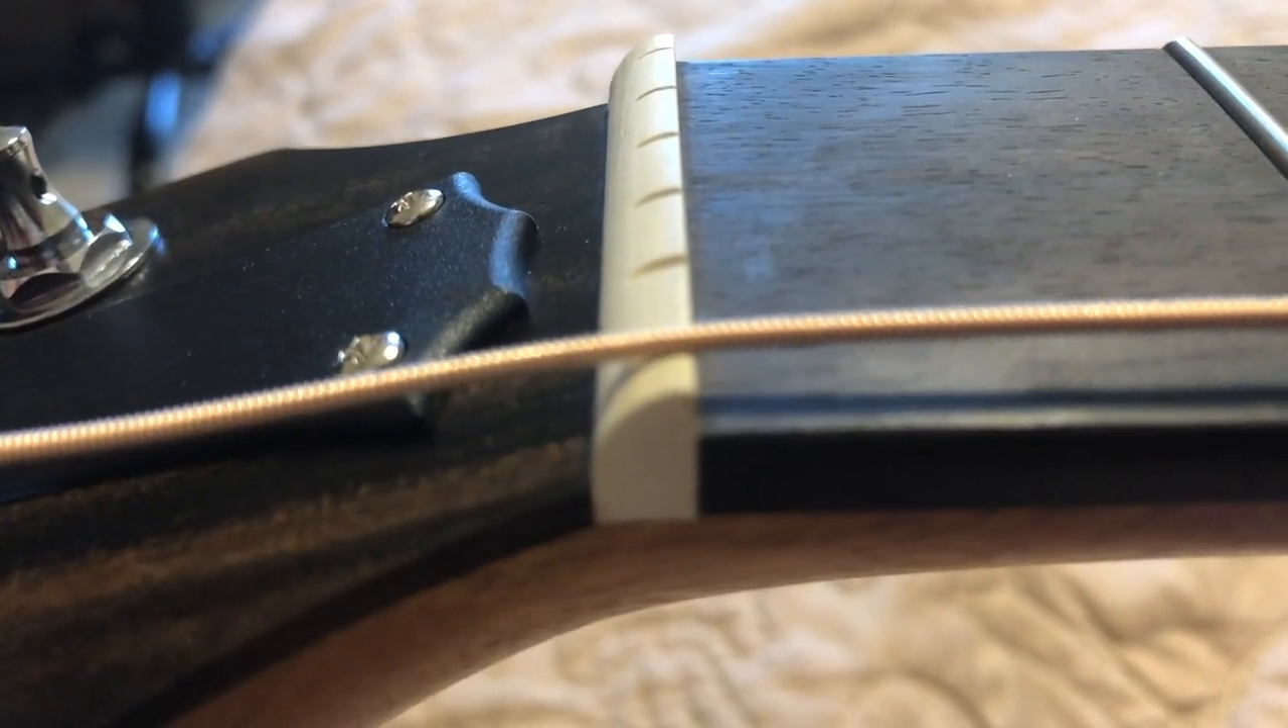The nut is just barely scored so clearly it's not cut or anything. The string is sitting proud on top of that when it should be at least level with the top of the uh nut if not a little further in than that.